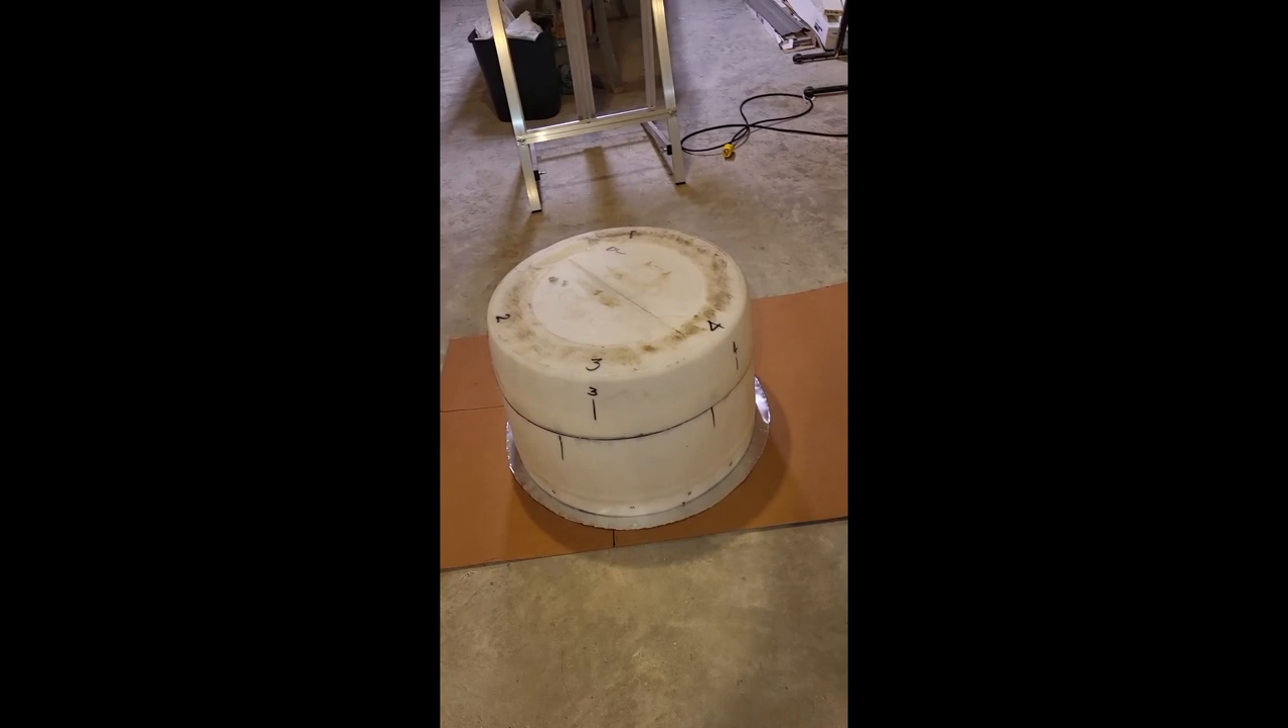So, this top, or the bottom of the drum, sits right down over the part I had already made.